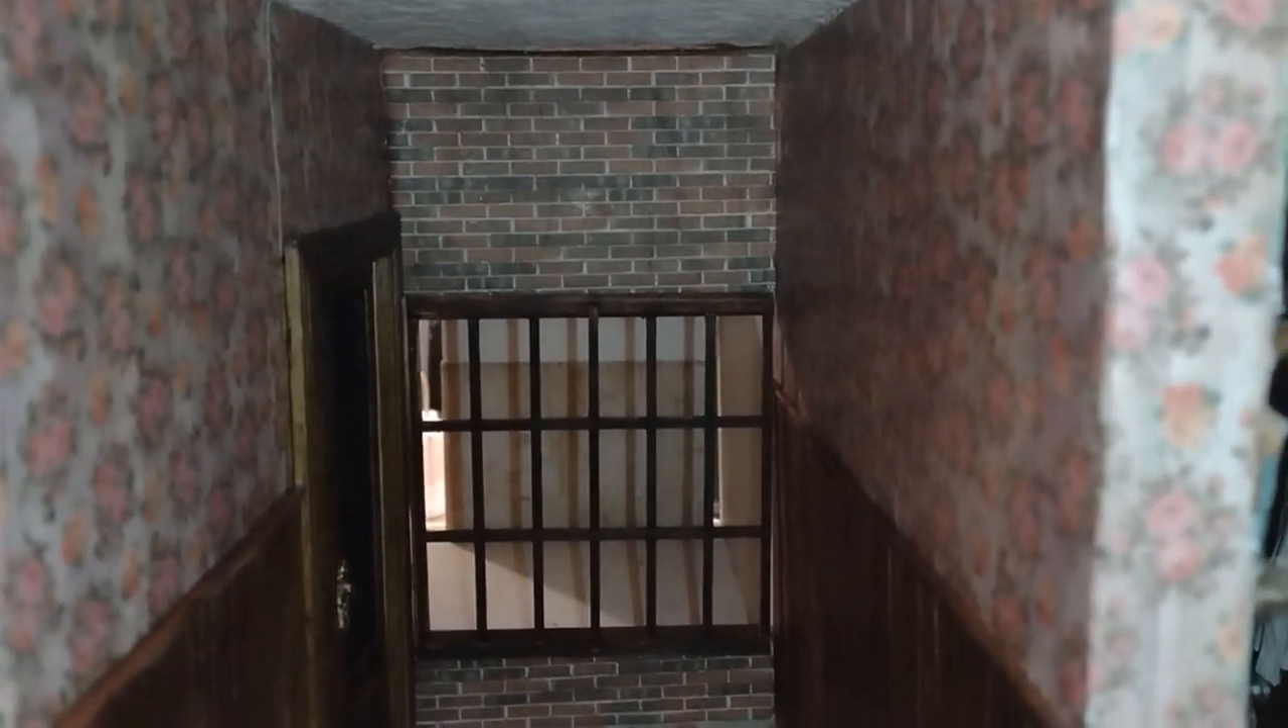So now that the beadboard is dry I've glued in the door and I've actually added the brick in the window to the end of the hall that separates the hallway from the music room.